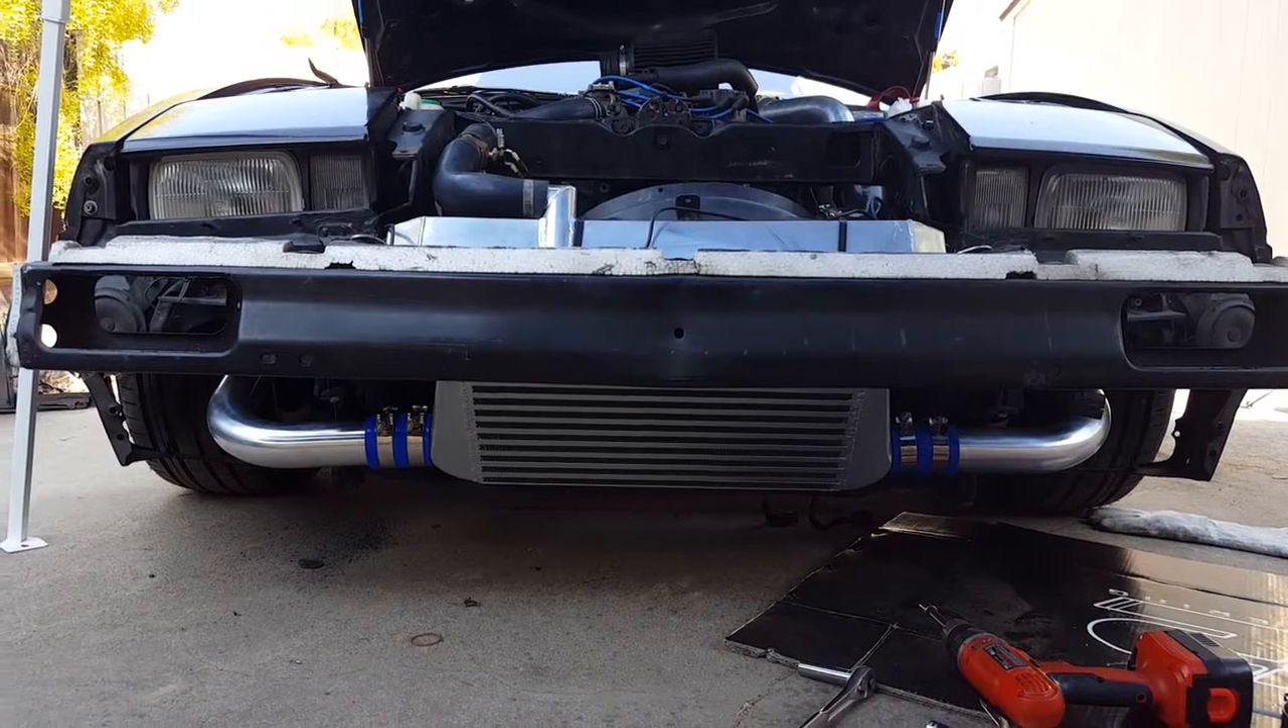Hey guys, I just finished installing the intercooler on my 1986 300ZX Turbo.